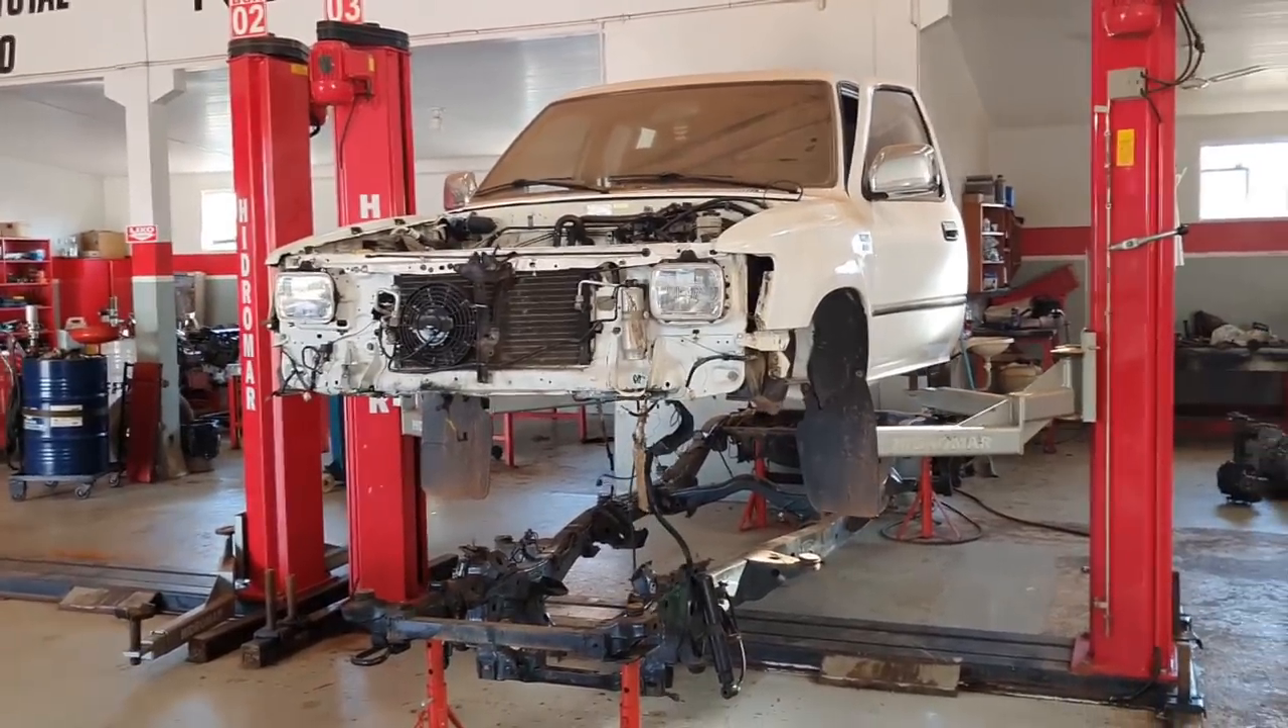A cabine já está solta. É assim que remove a cabine da caminhonete, viu?